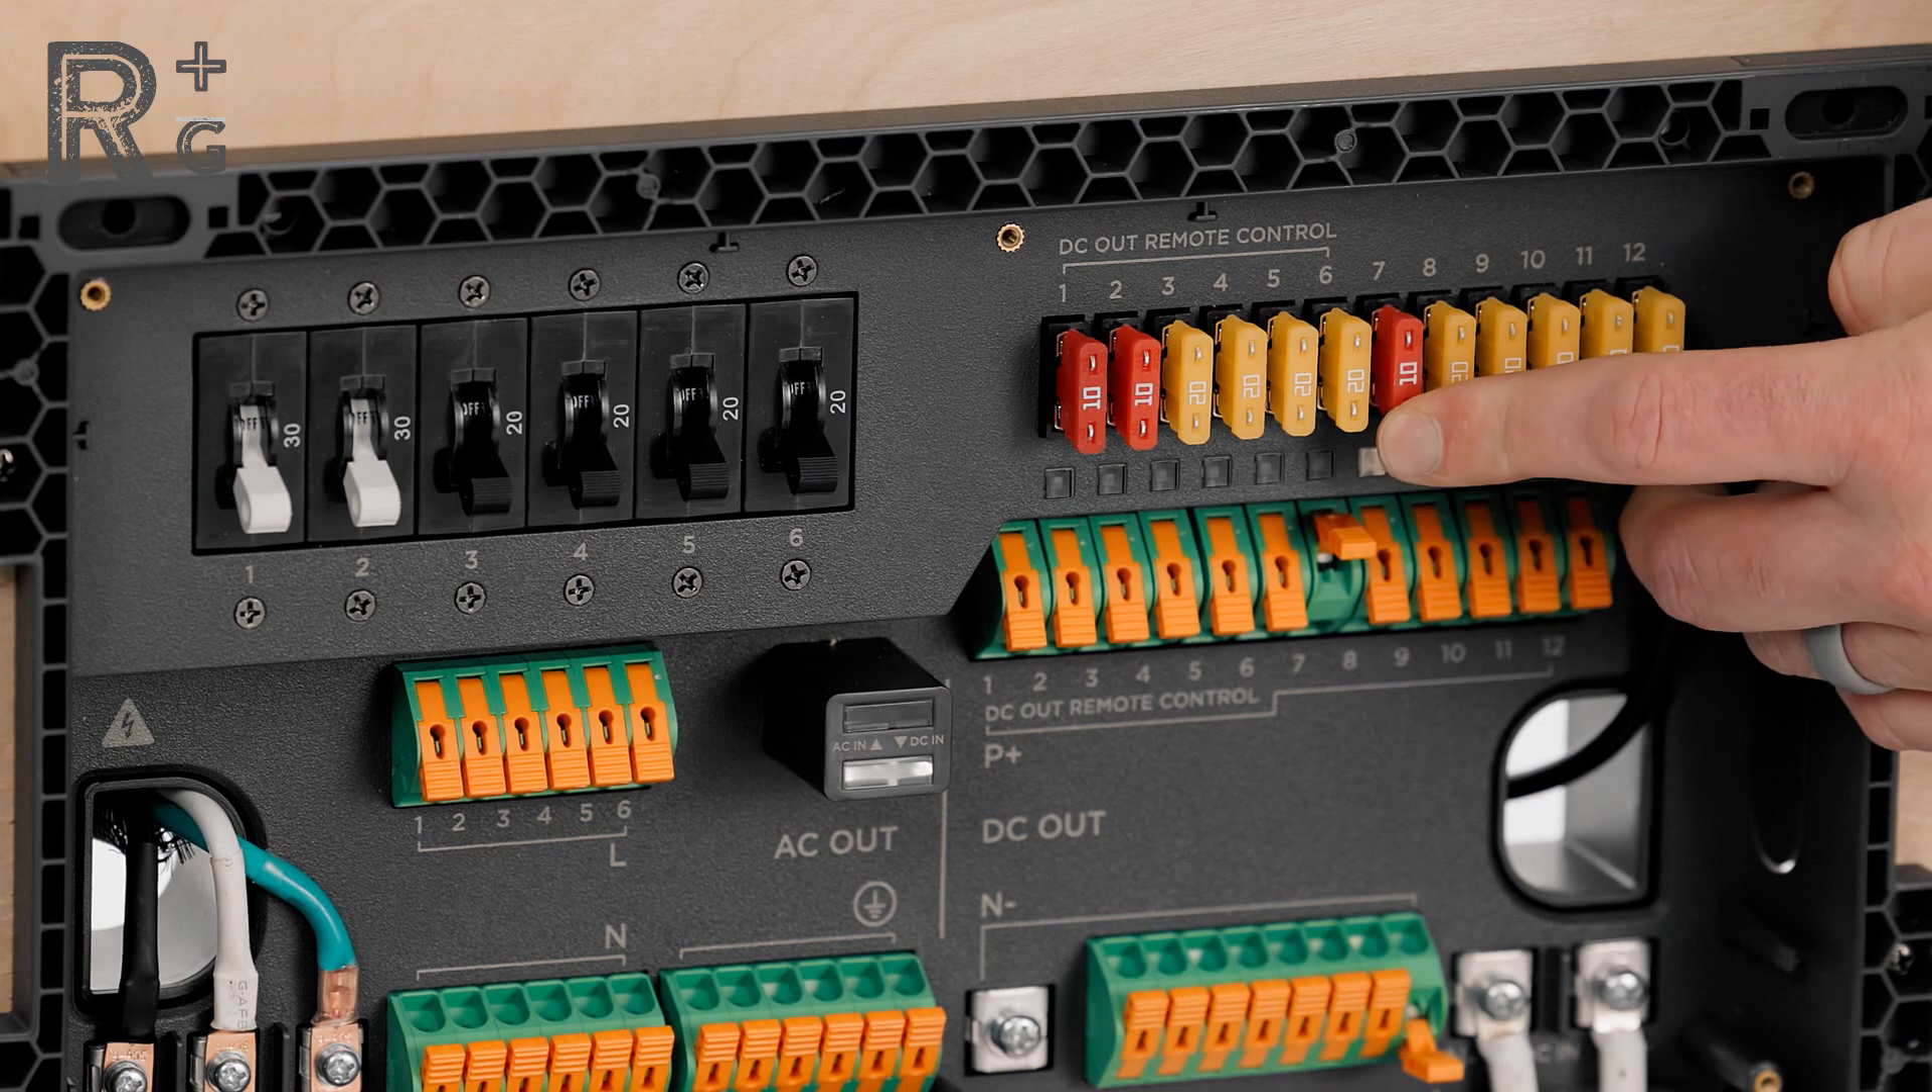So we've got our 10 amp fuse in there.